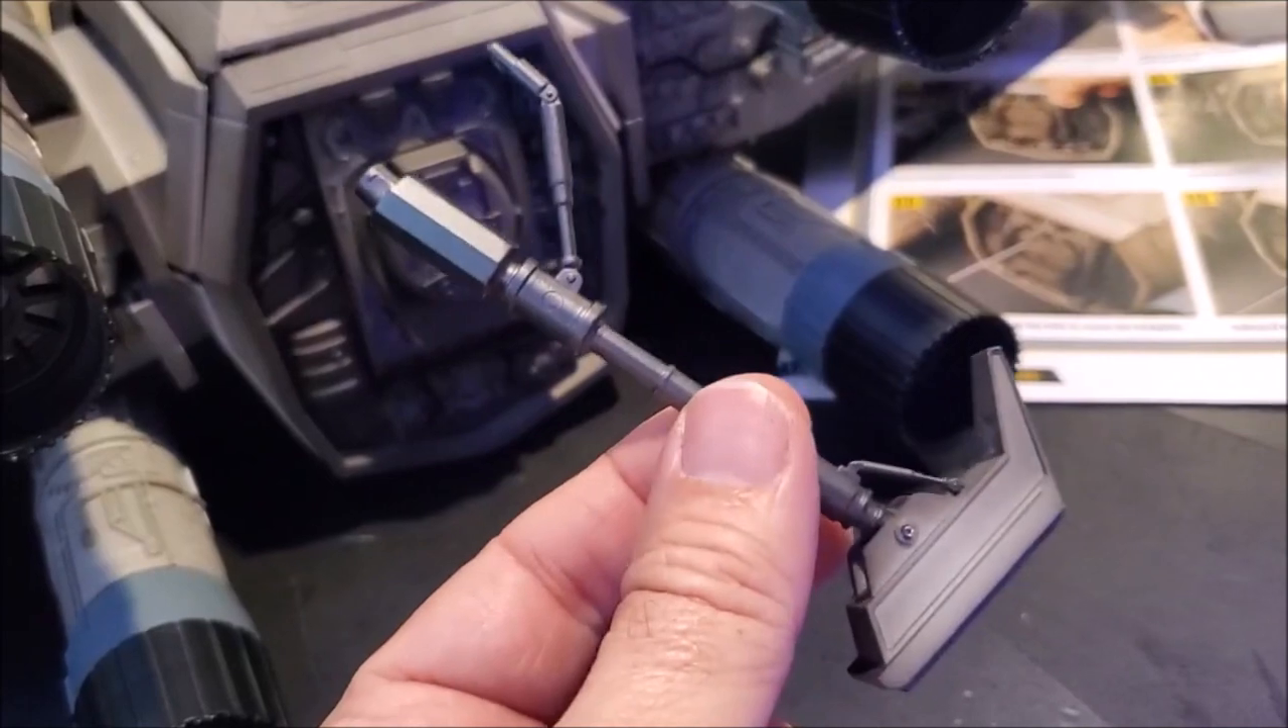Built the front landing gear right here, but then I just have the two more bottom landing gear.